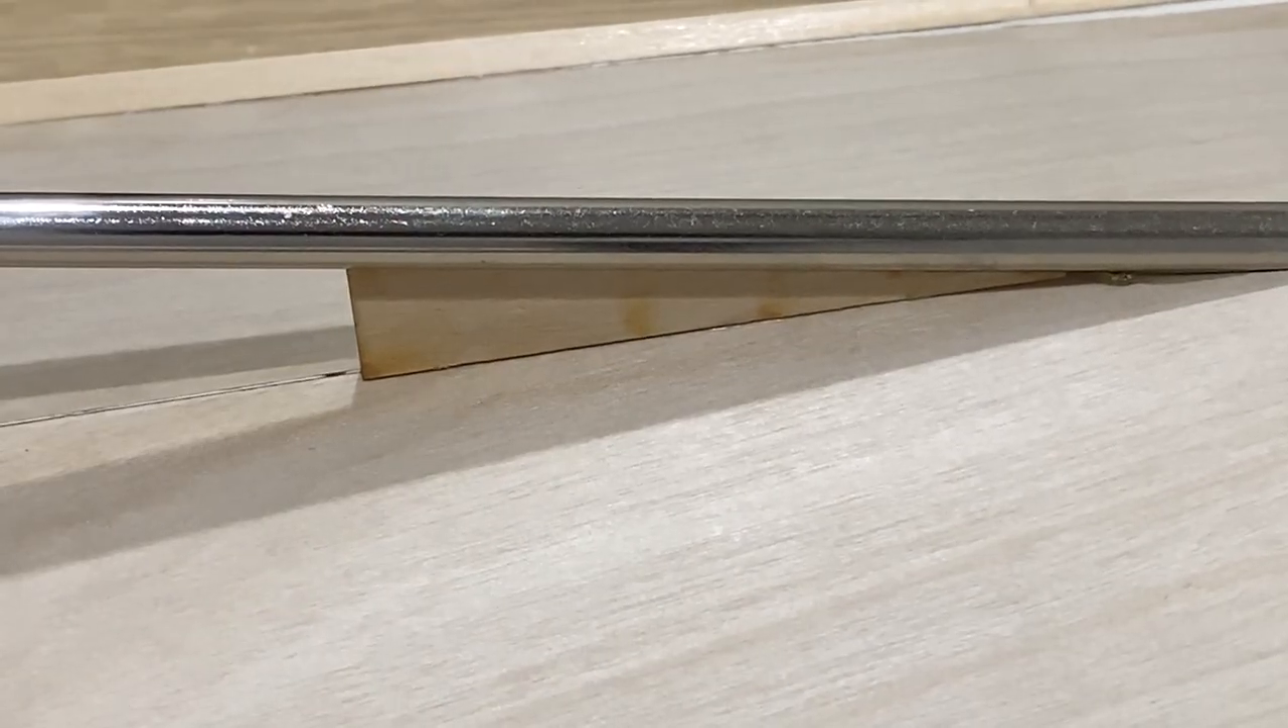That finishes the prop shaft insulation with that little fillet there.